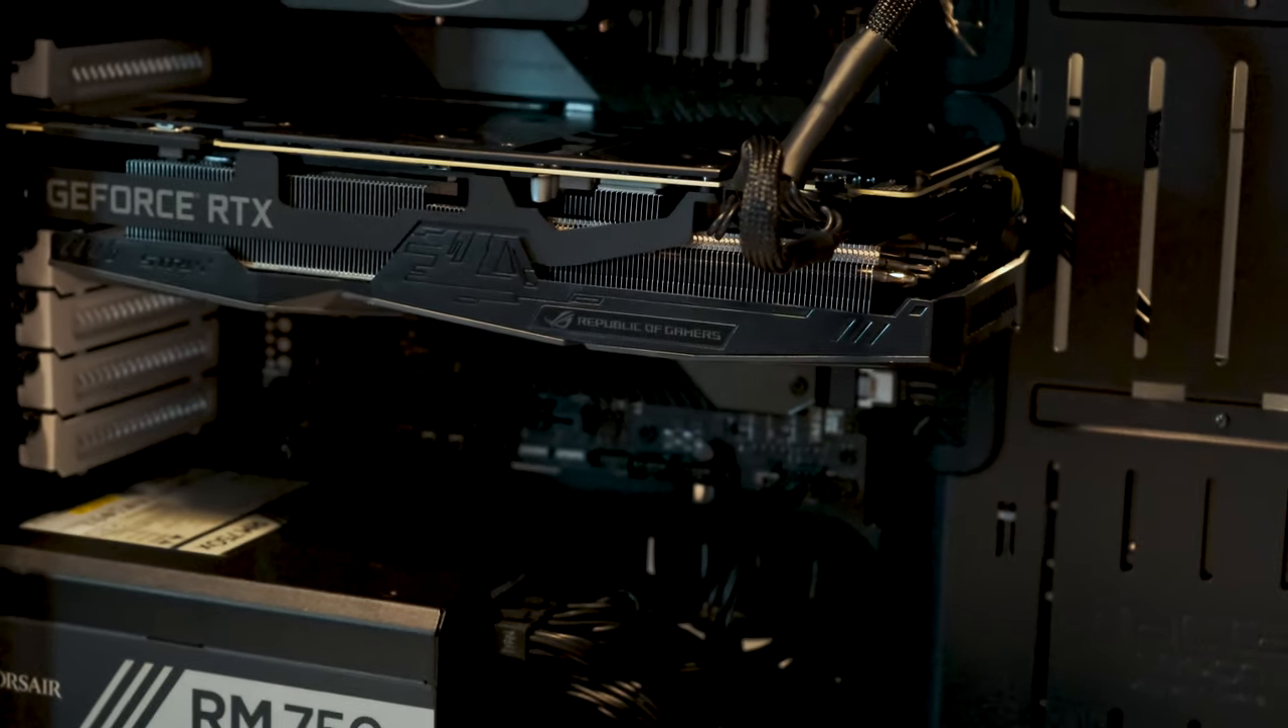So now the GPU is installed inside of the case and you have connected the power.